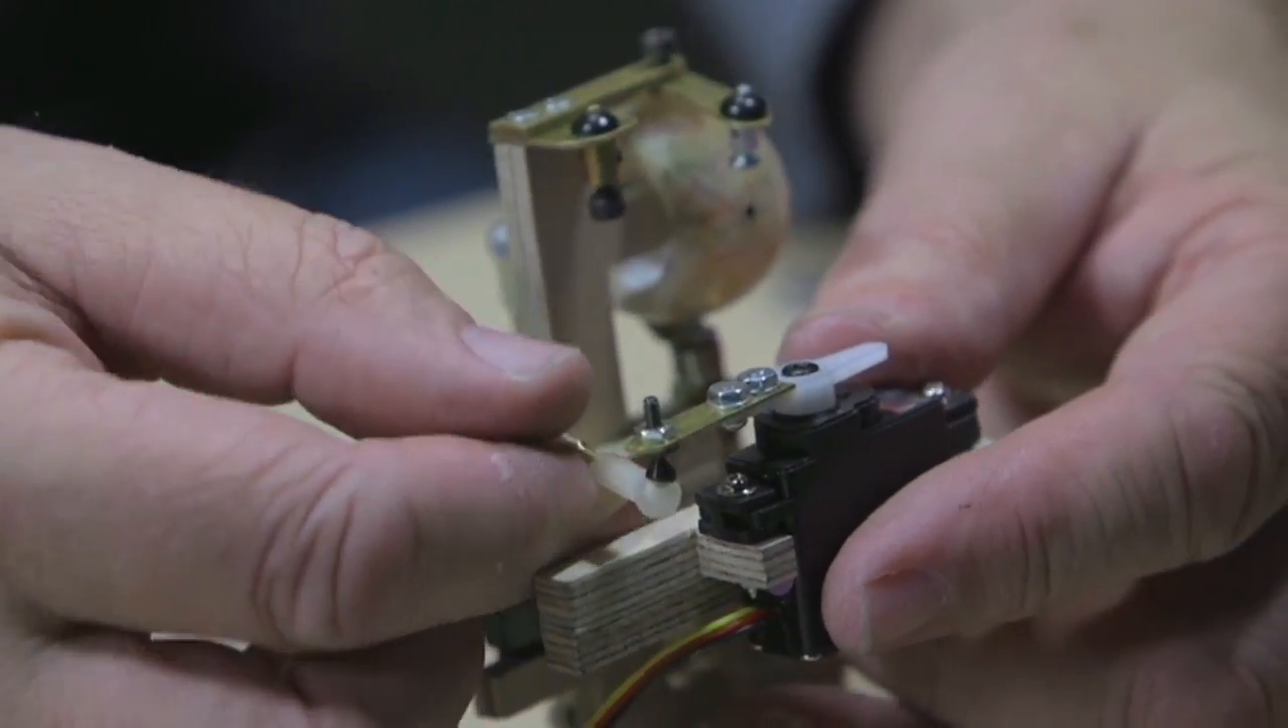On this this servo I've added a little brass arm to give it a little longer throw.